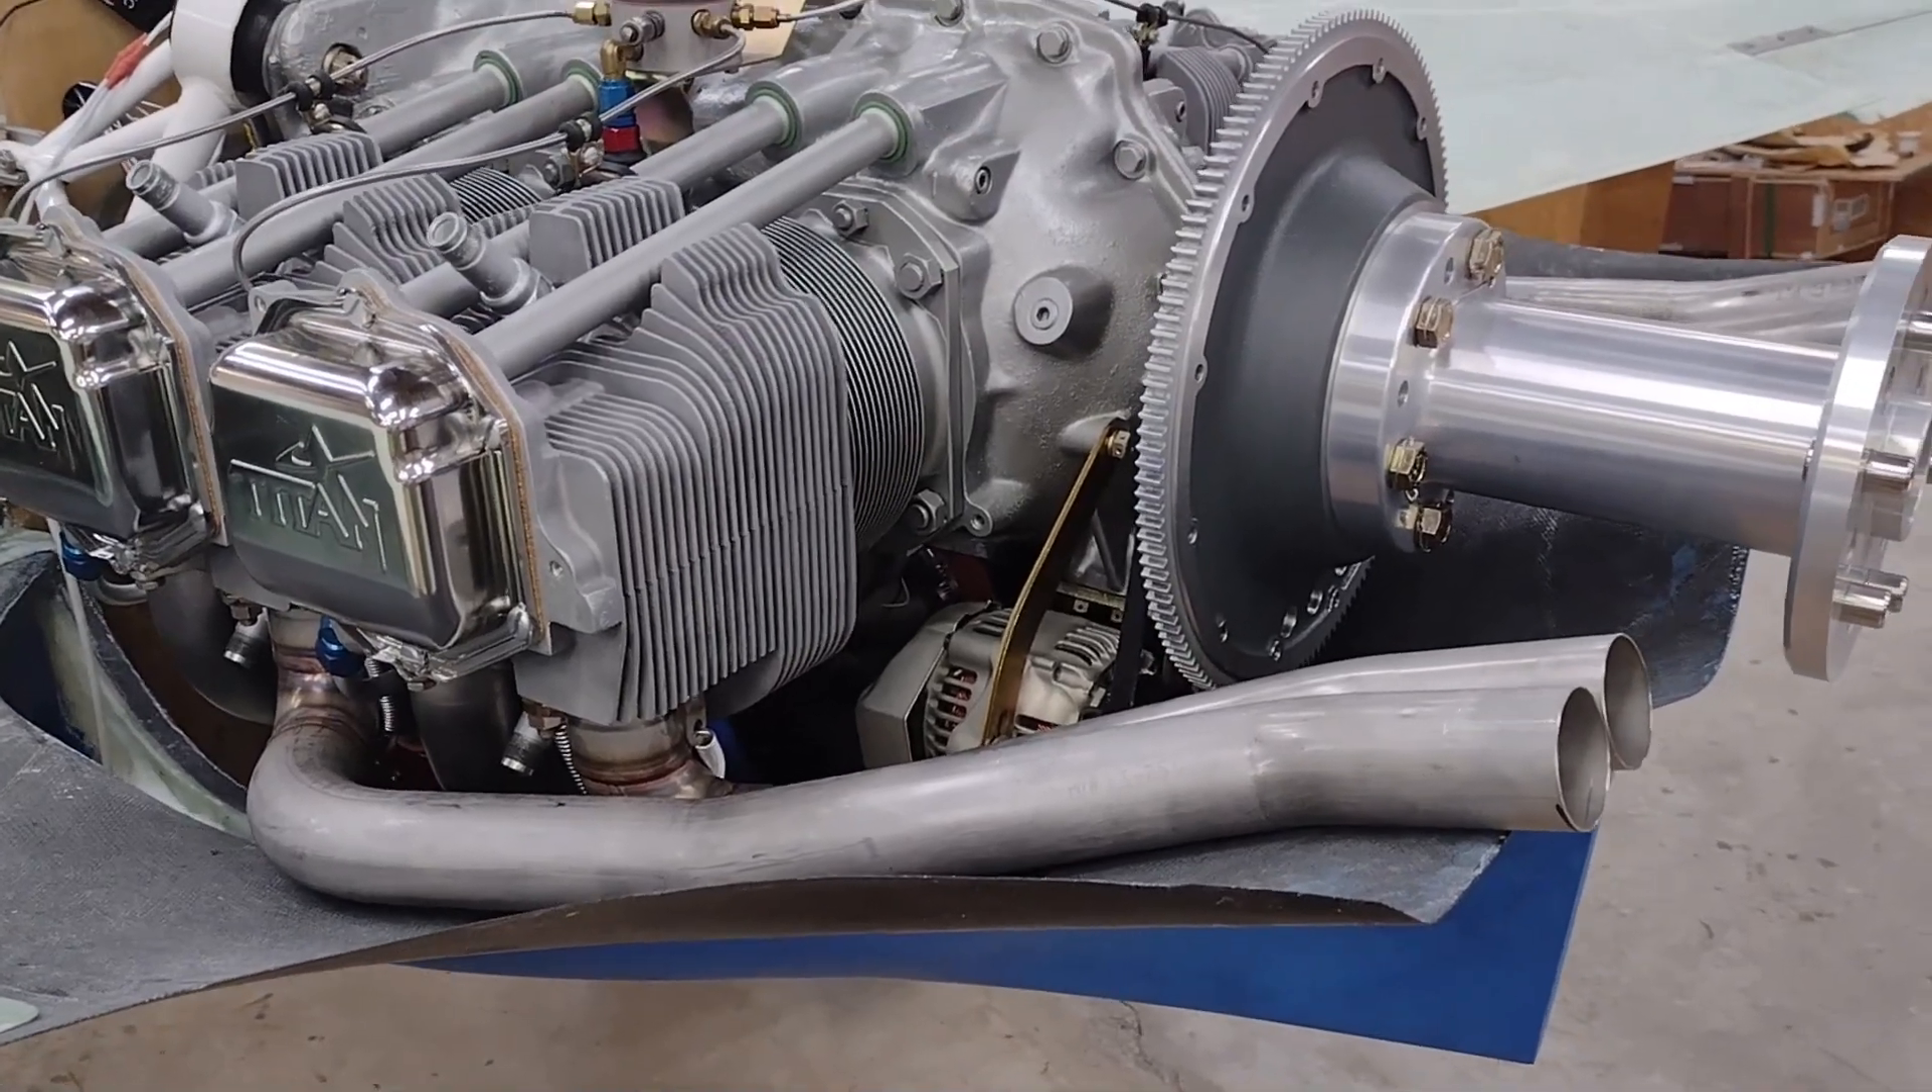One issue I am having that I'm talking to Clinton at Custom Aircraft Parts, who made up these exhausts, as you can see that they're uncomfortably low, sitting very close, especially on the left side.